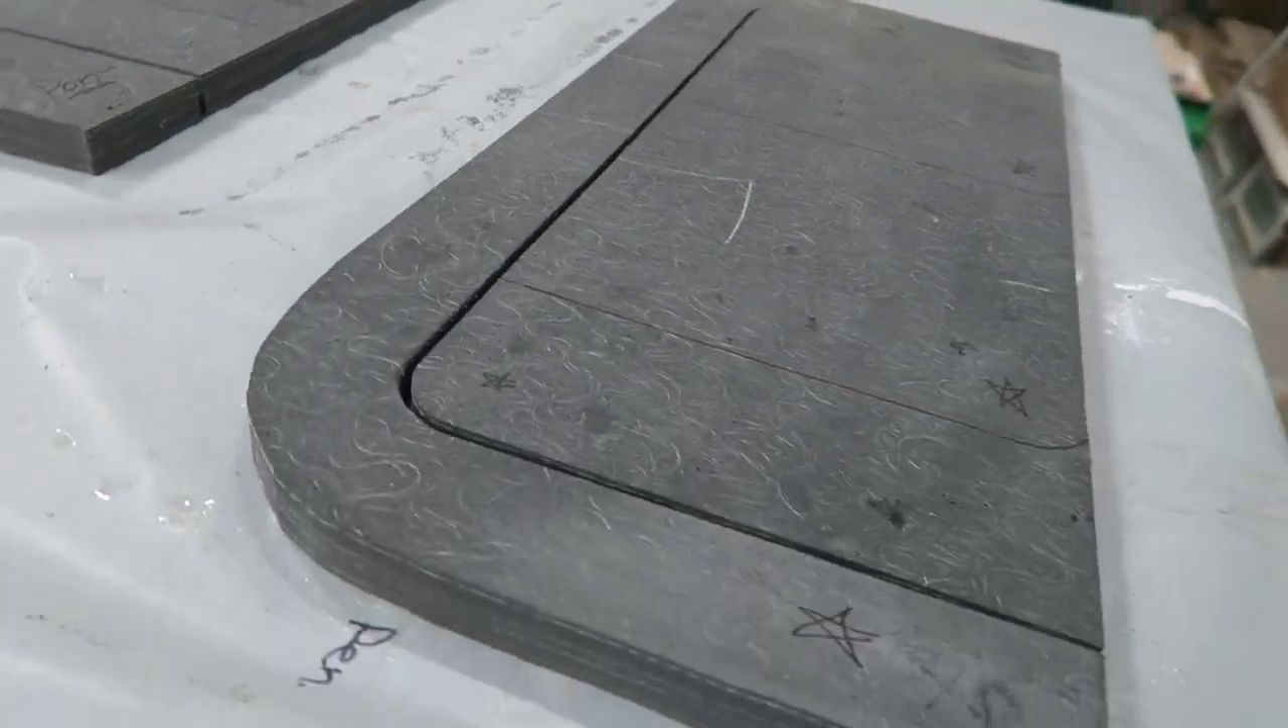You know, I still have the nice, good, even spacing all the way around between the, I guess, the frame and the actual lid.